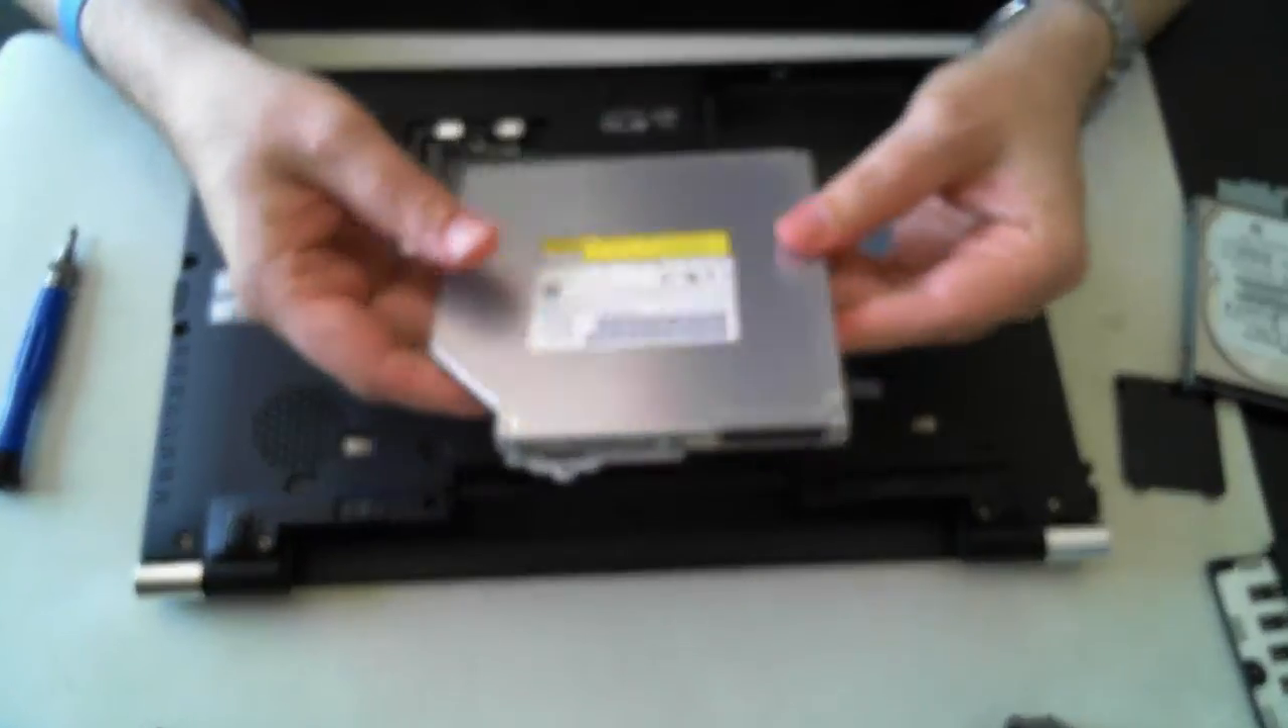And there you see the optical drive comes out.